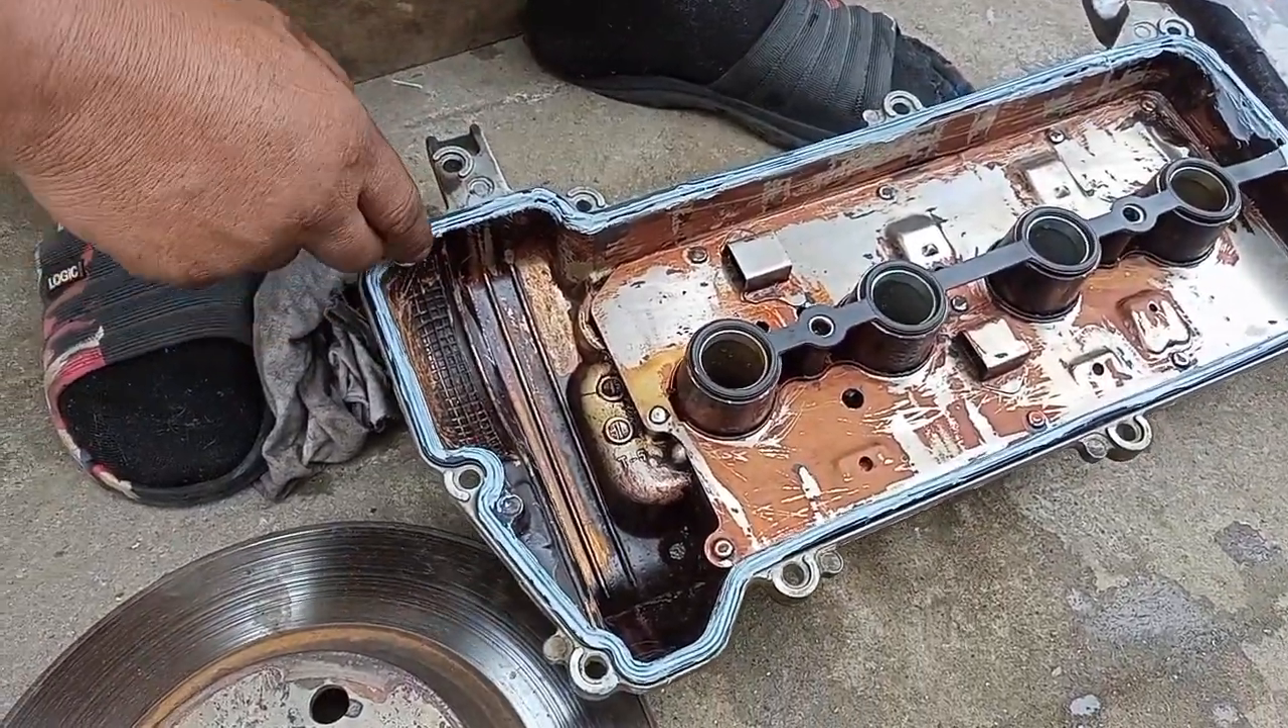Kinabit na ni master yung bago po nating gasket.